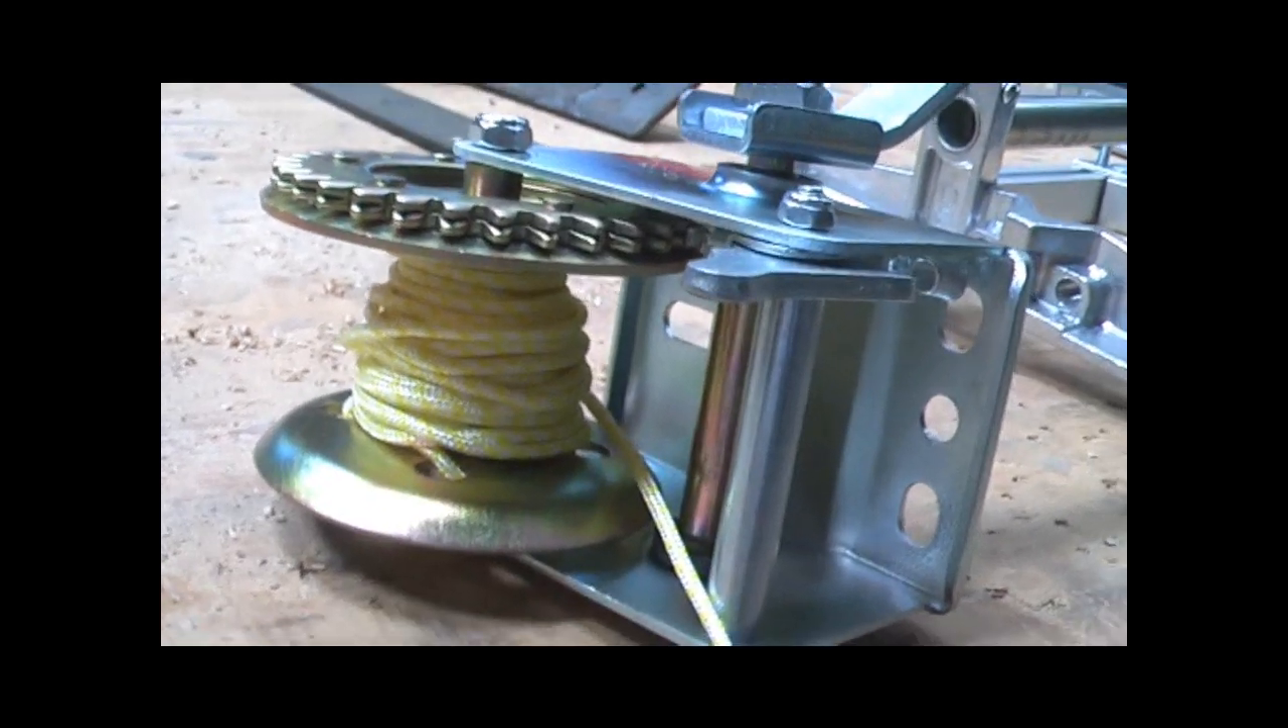I've already taken the wire out and put in this pull line instead.